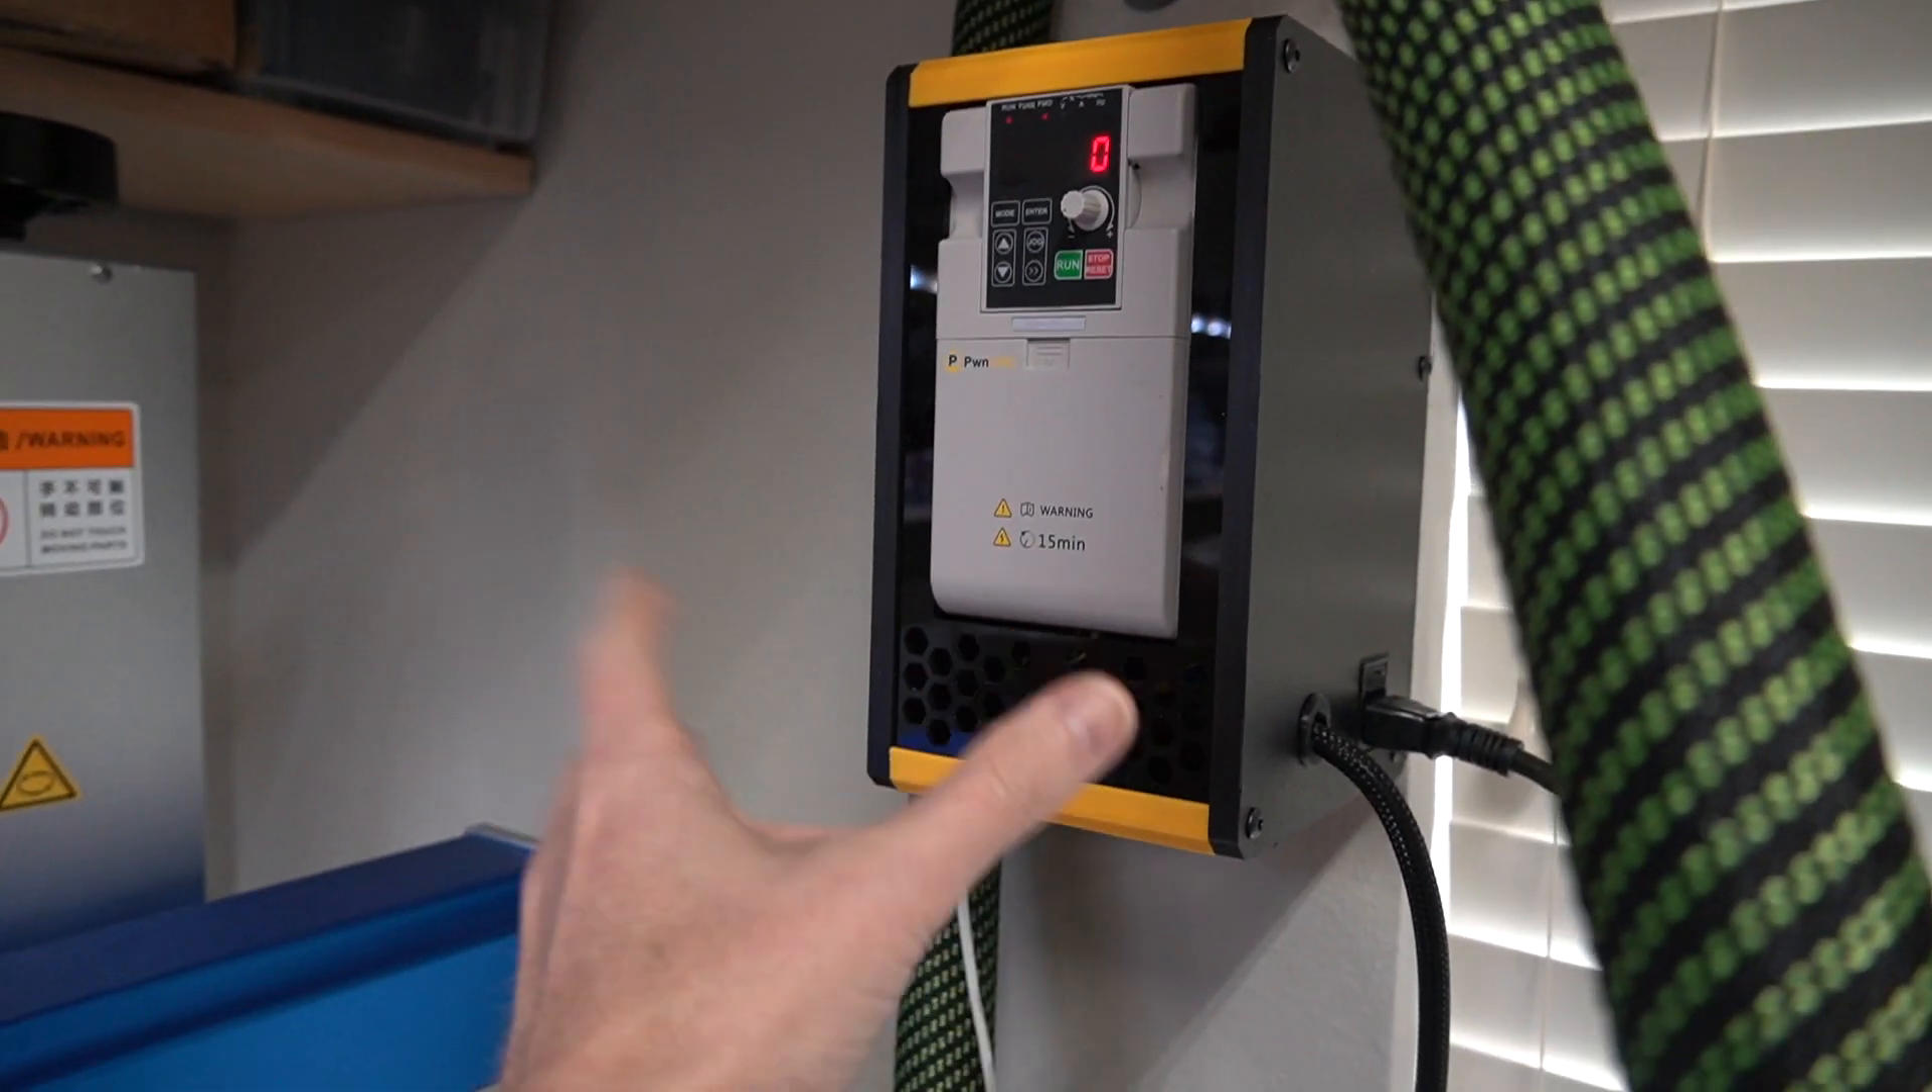I've got the power cord plugged in. It is plugged in.